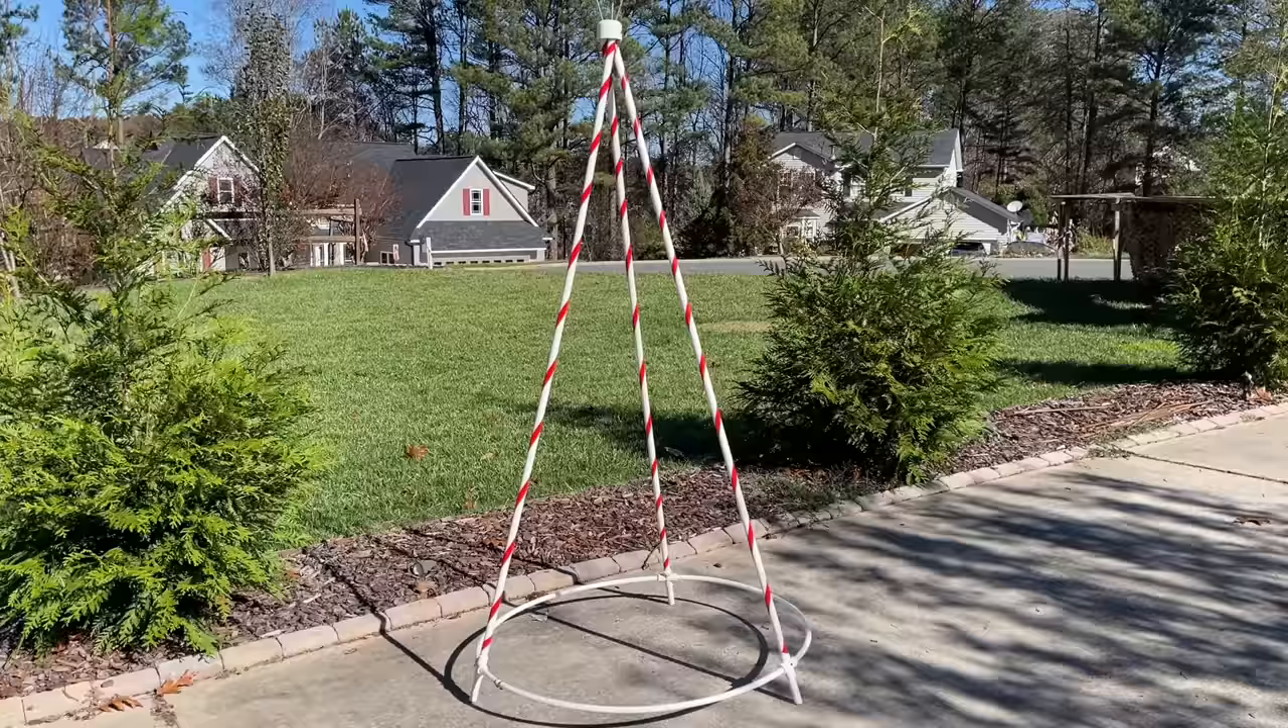And this is what the skeletal structure of your PVC tree should look like. All the red electrical tape has been placed. The end cap is on top. And everything is attached.